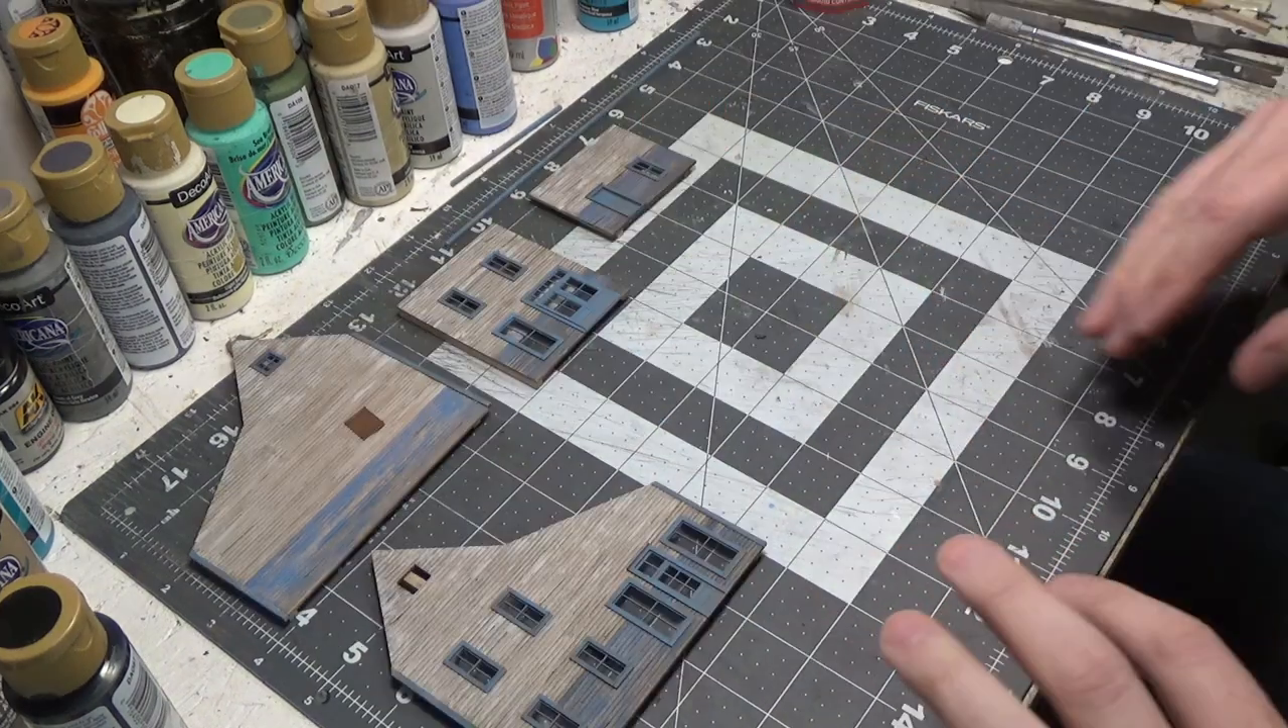So we've got all the windows glued in.